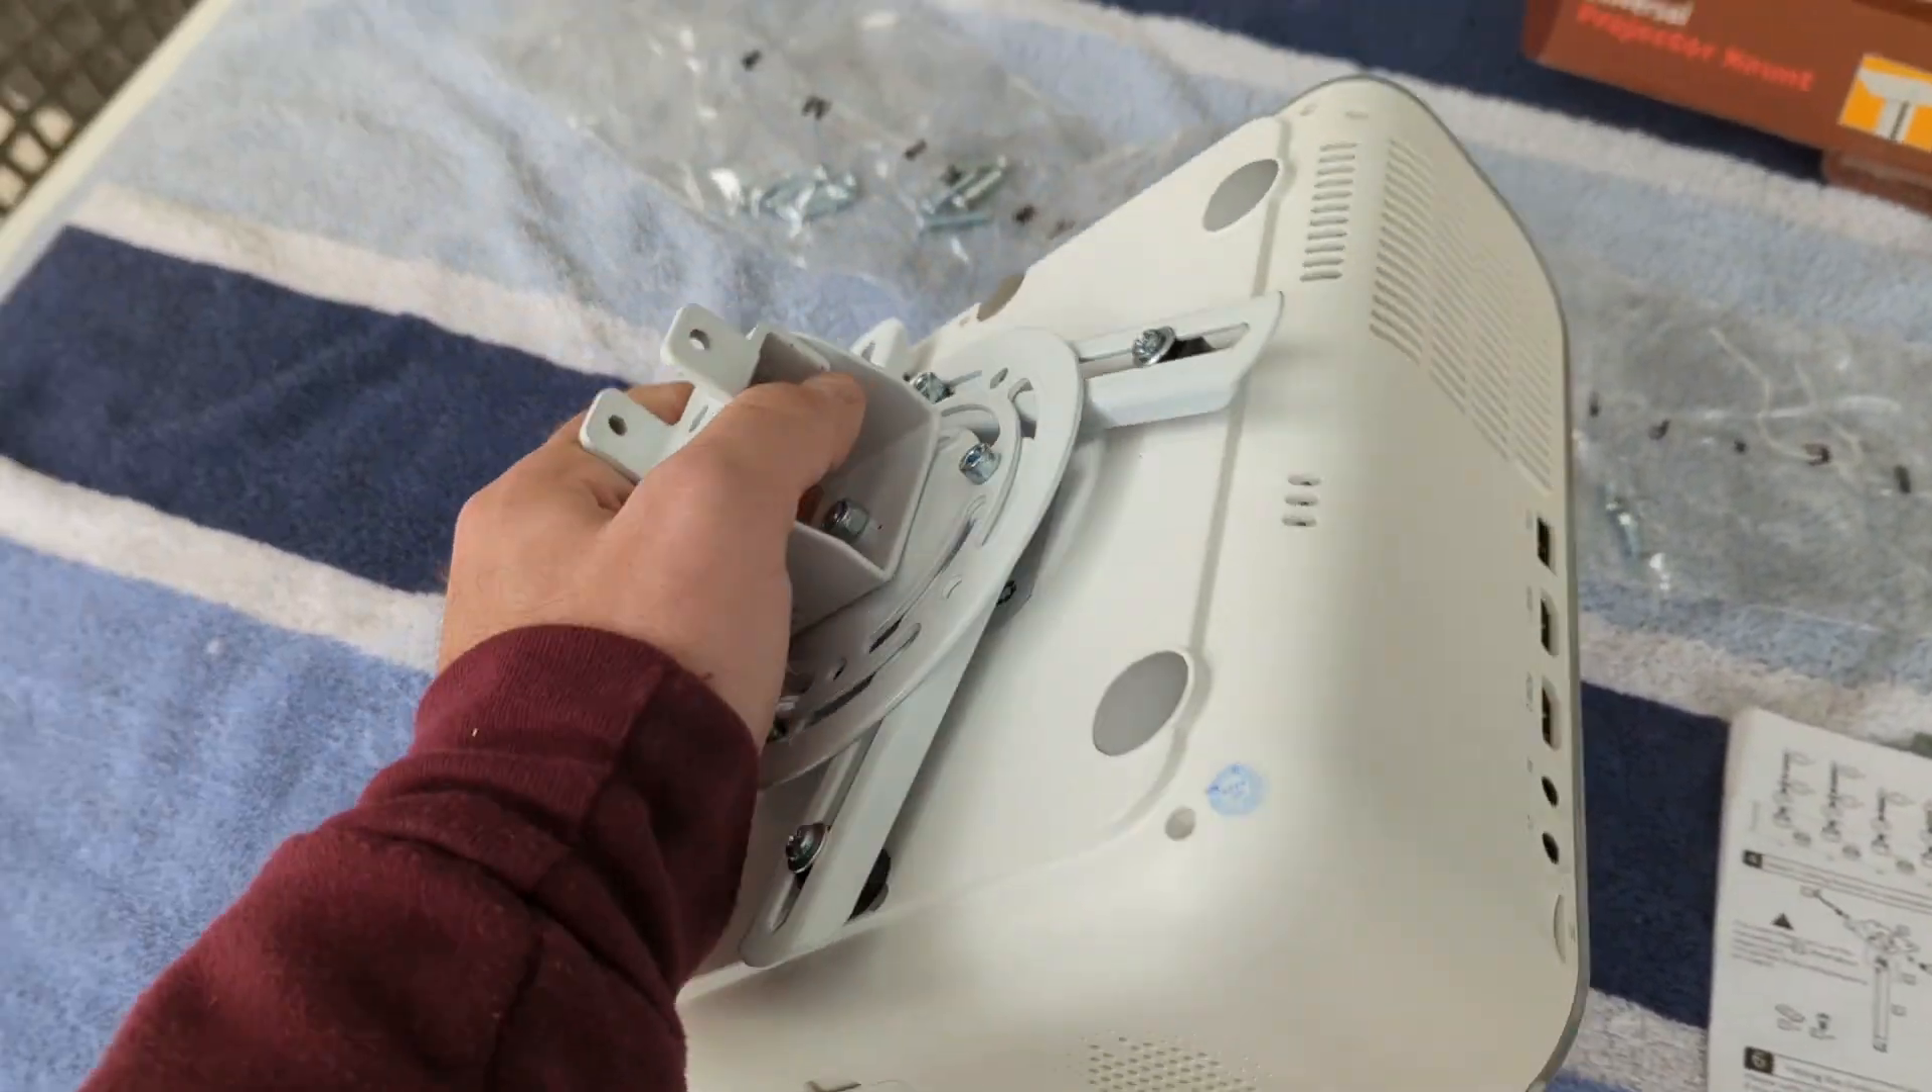So, after some diligent work here, this thing is a little cumbersome to get together. I've got the mount set up on top of the projector.